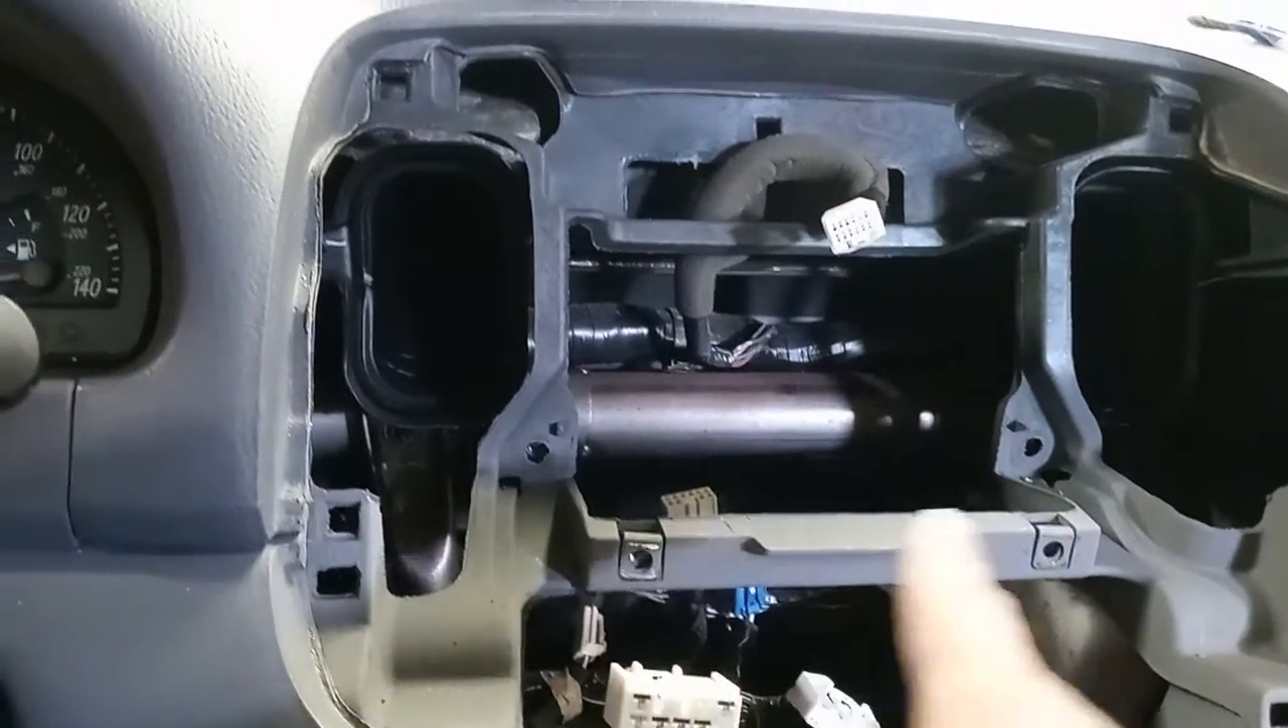You can see I got the radio out I got the panel that goes around the radio out and I got my HVAC out.